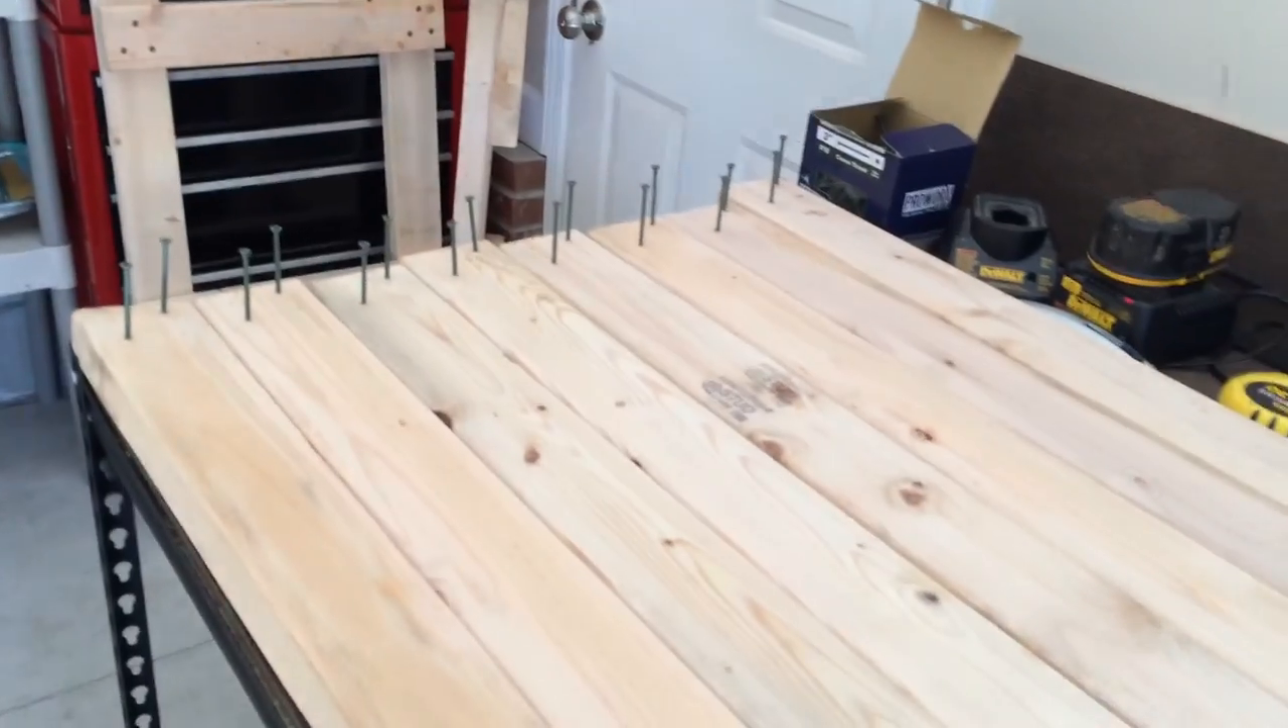Okay, we got all of the four foot lateral pieces with two screws set per board and so now we can get to piece the shell together and screw it together.